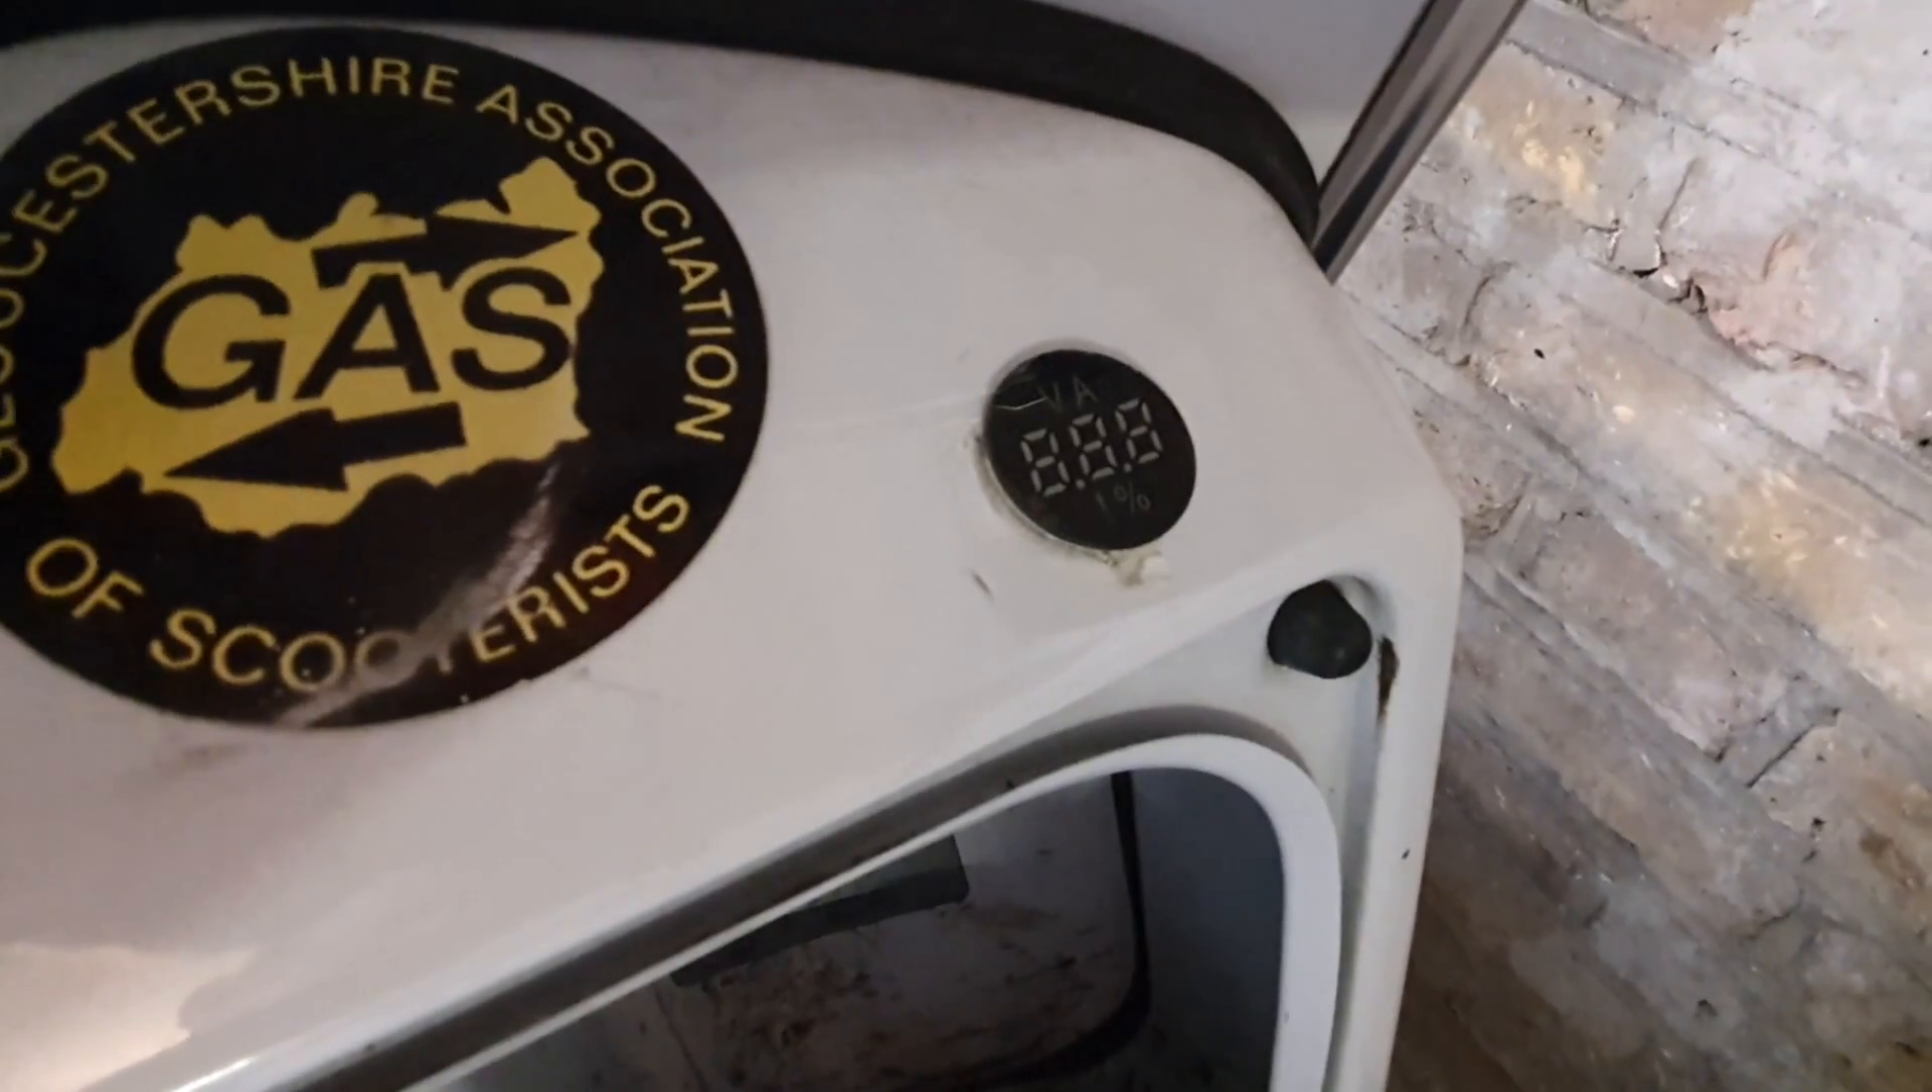The battery gauge is in. It took just another few minutes with the Dremel tool to make the hole big enough. But then it slotted in.